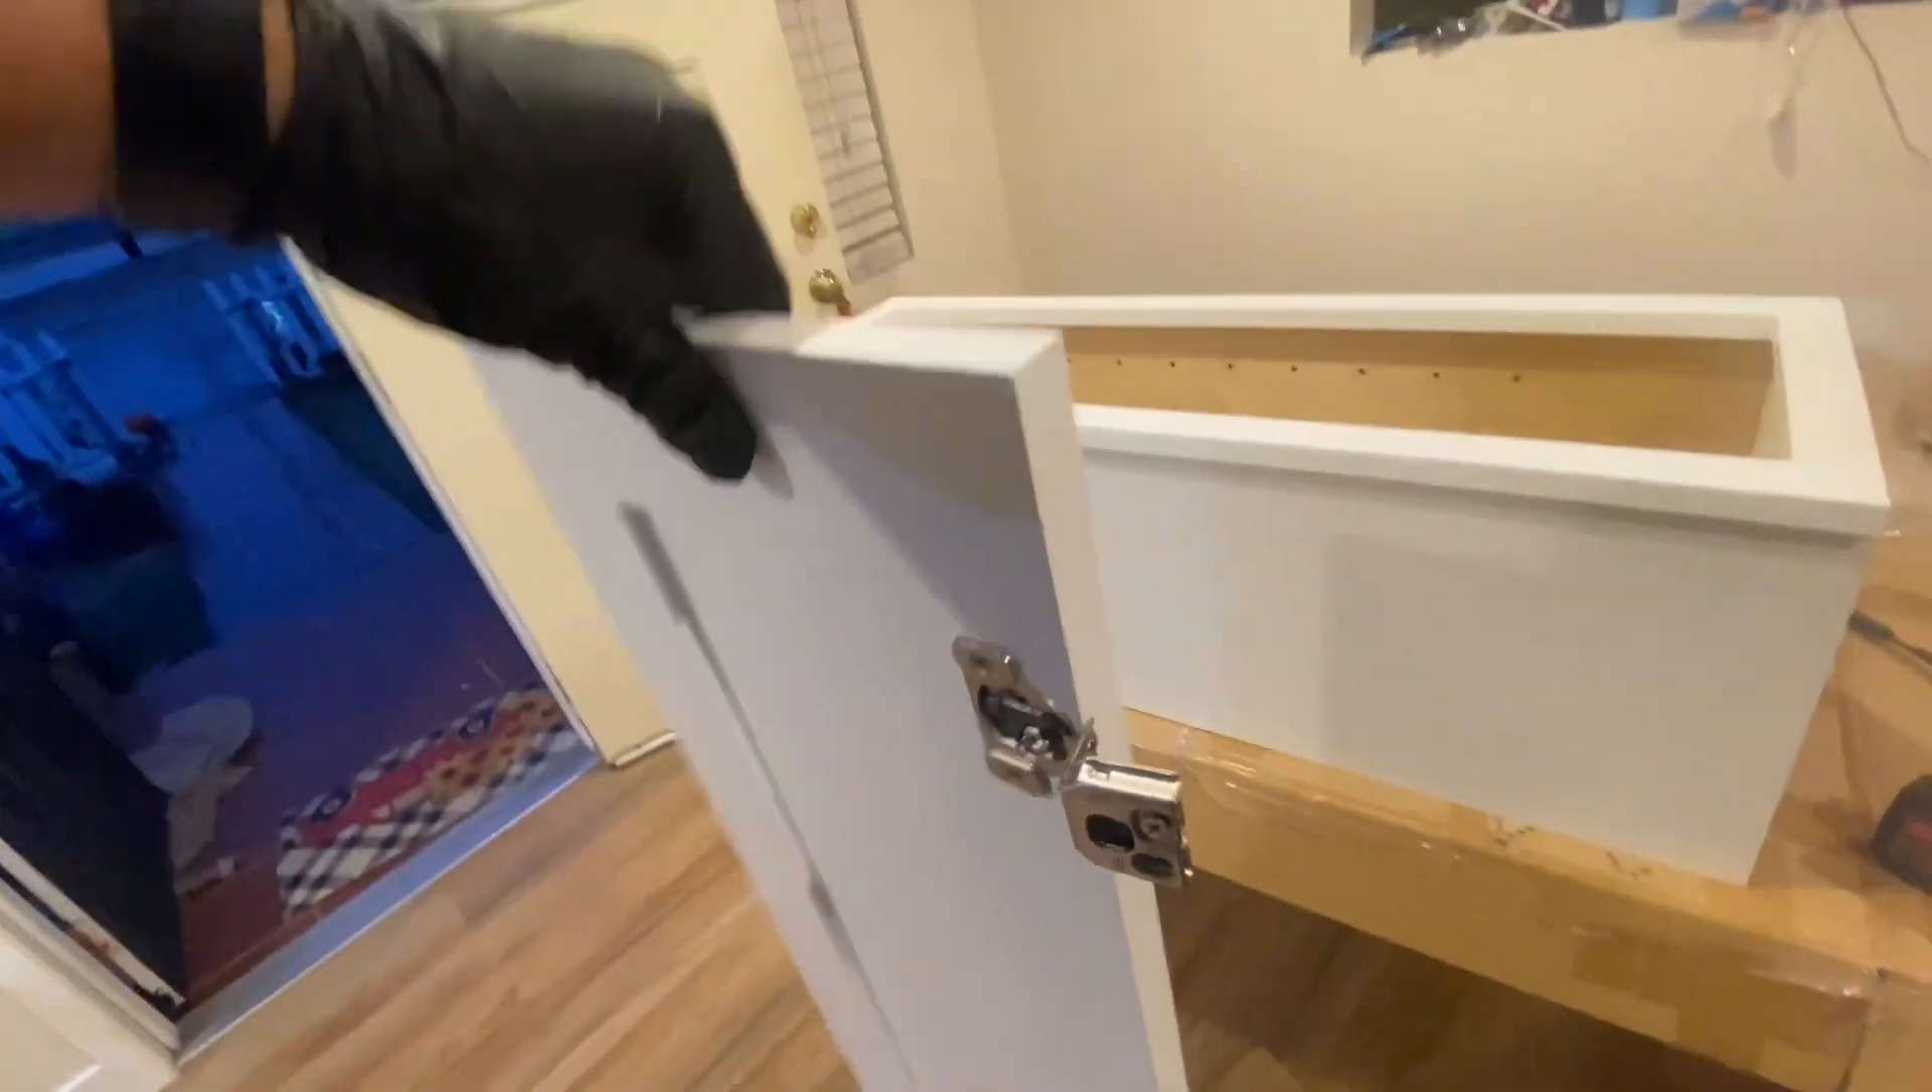All right guys so we have the hinges put on the doors.